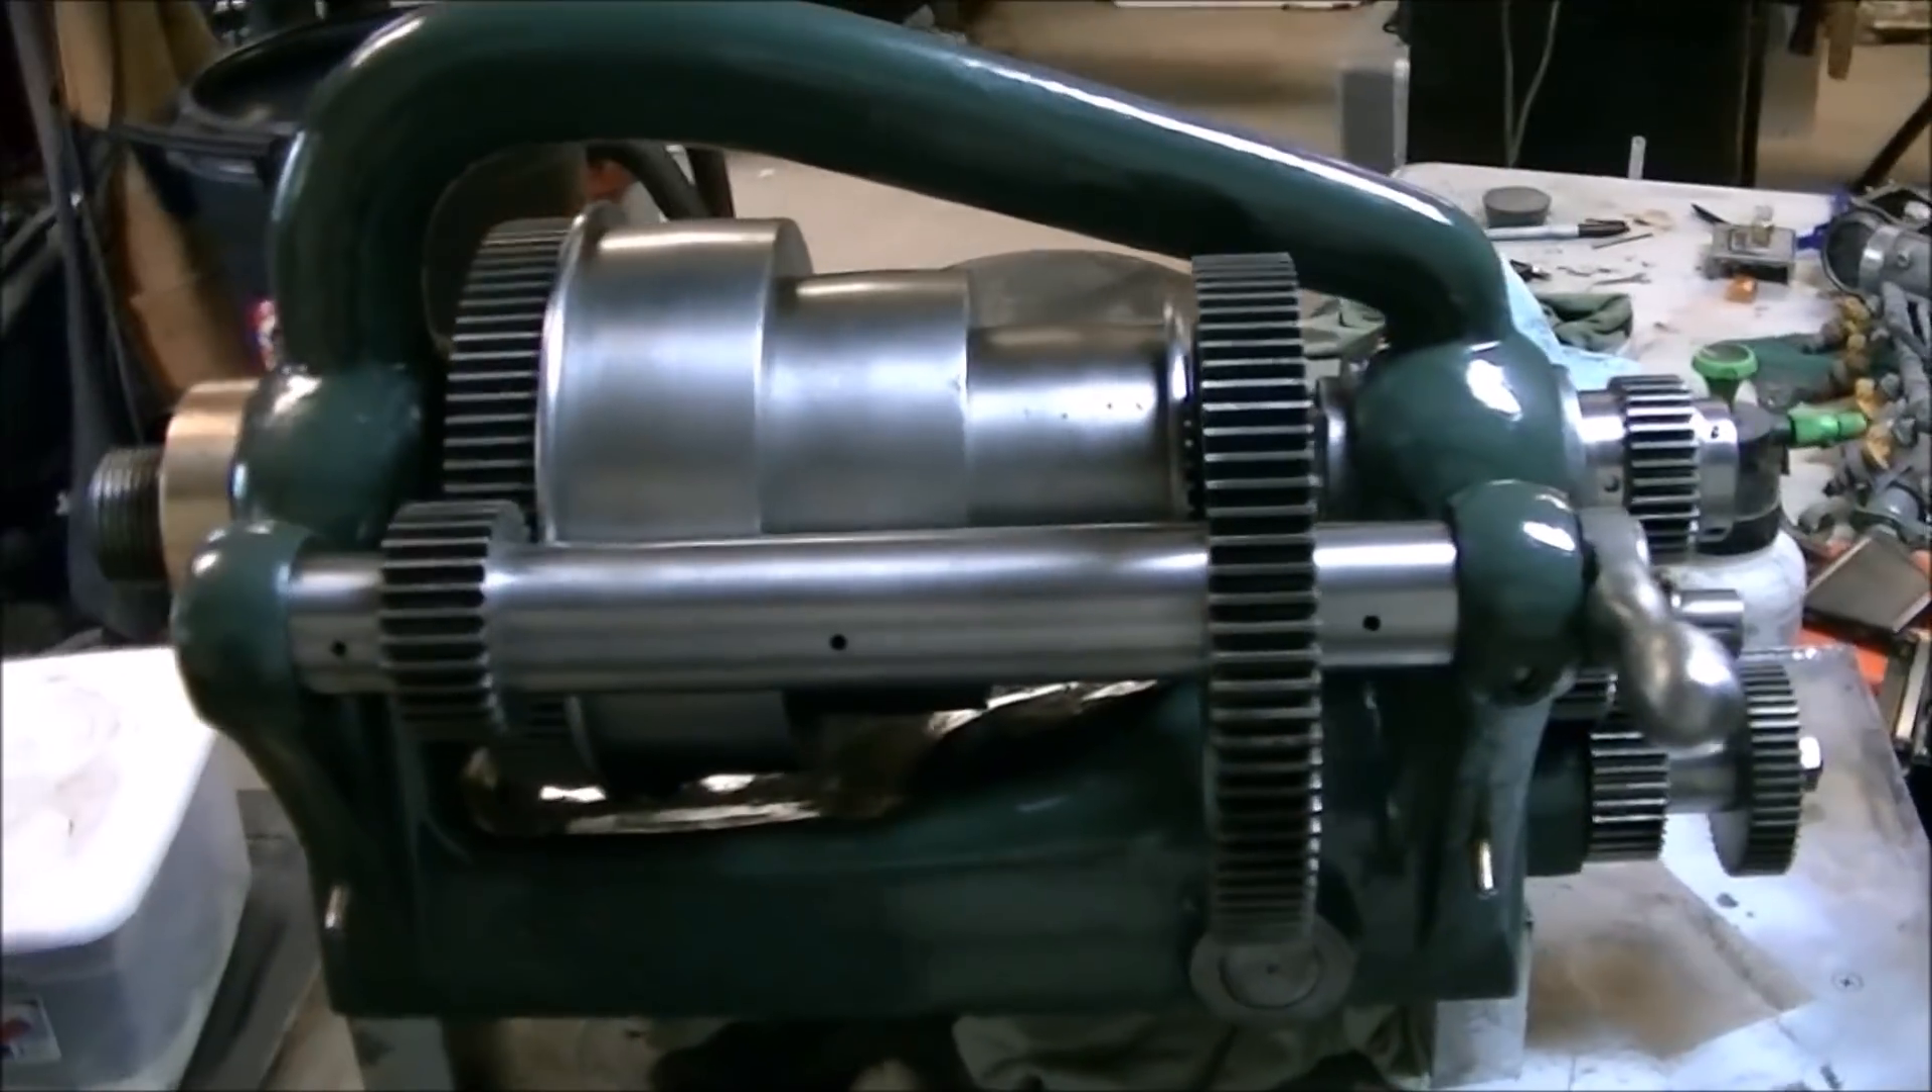I still need to make a new one to complete the guards but for the most part there's the headstock put together and ready to go.